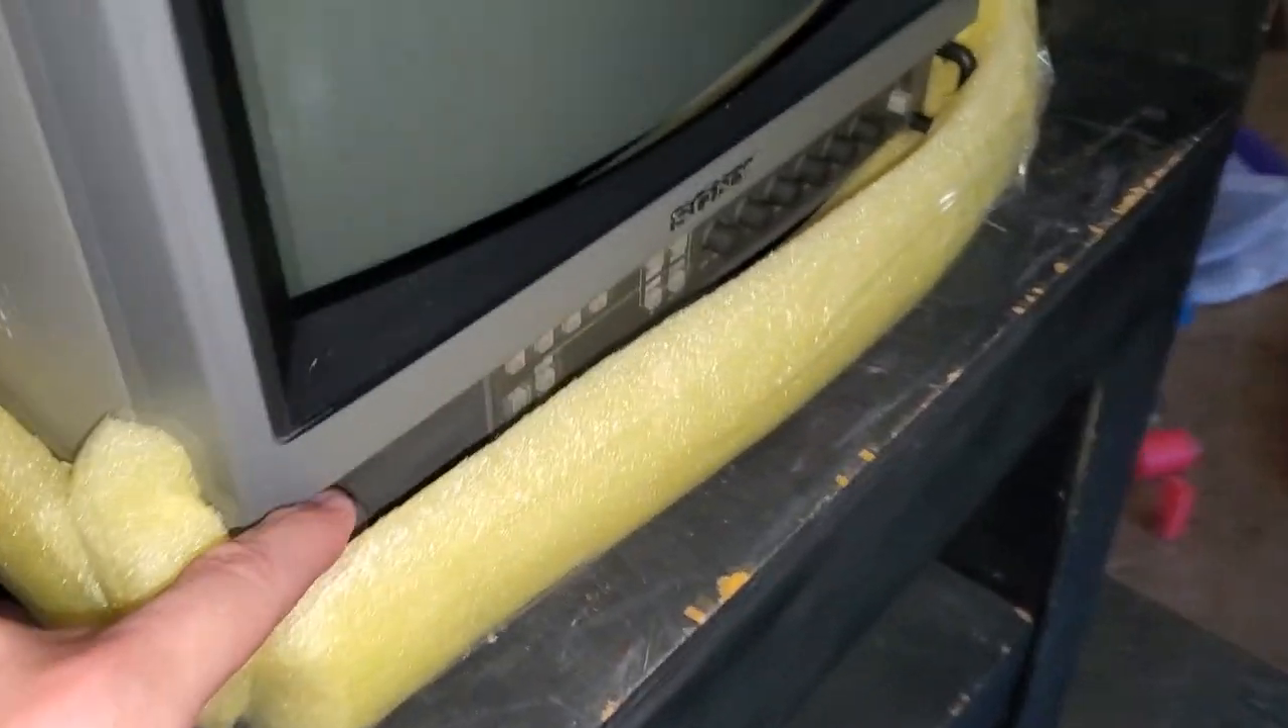The bottom ring has now been built with this yellow pool noodle.